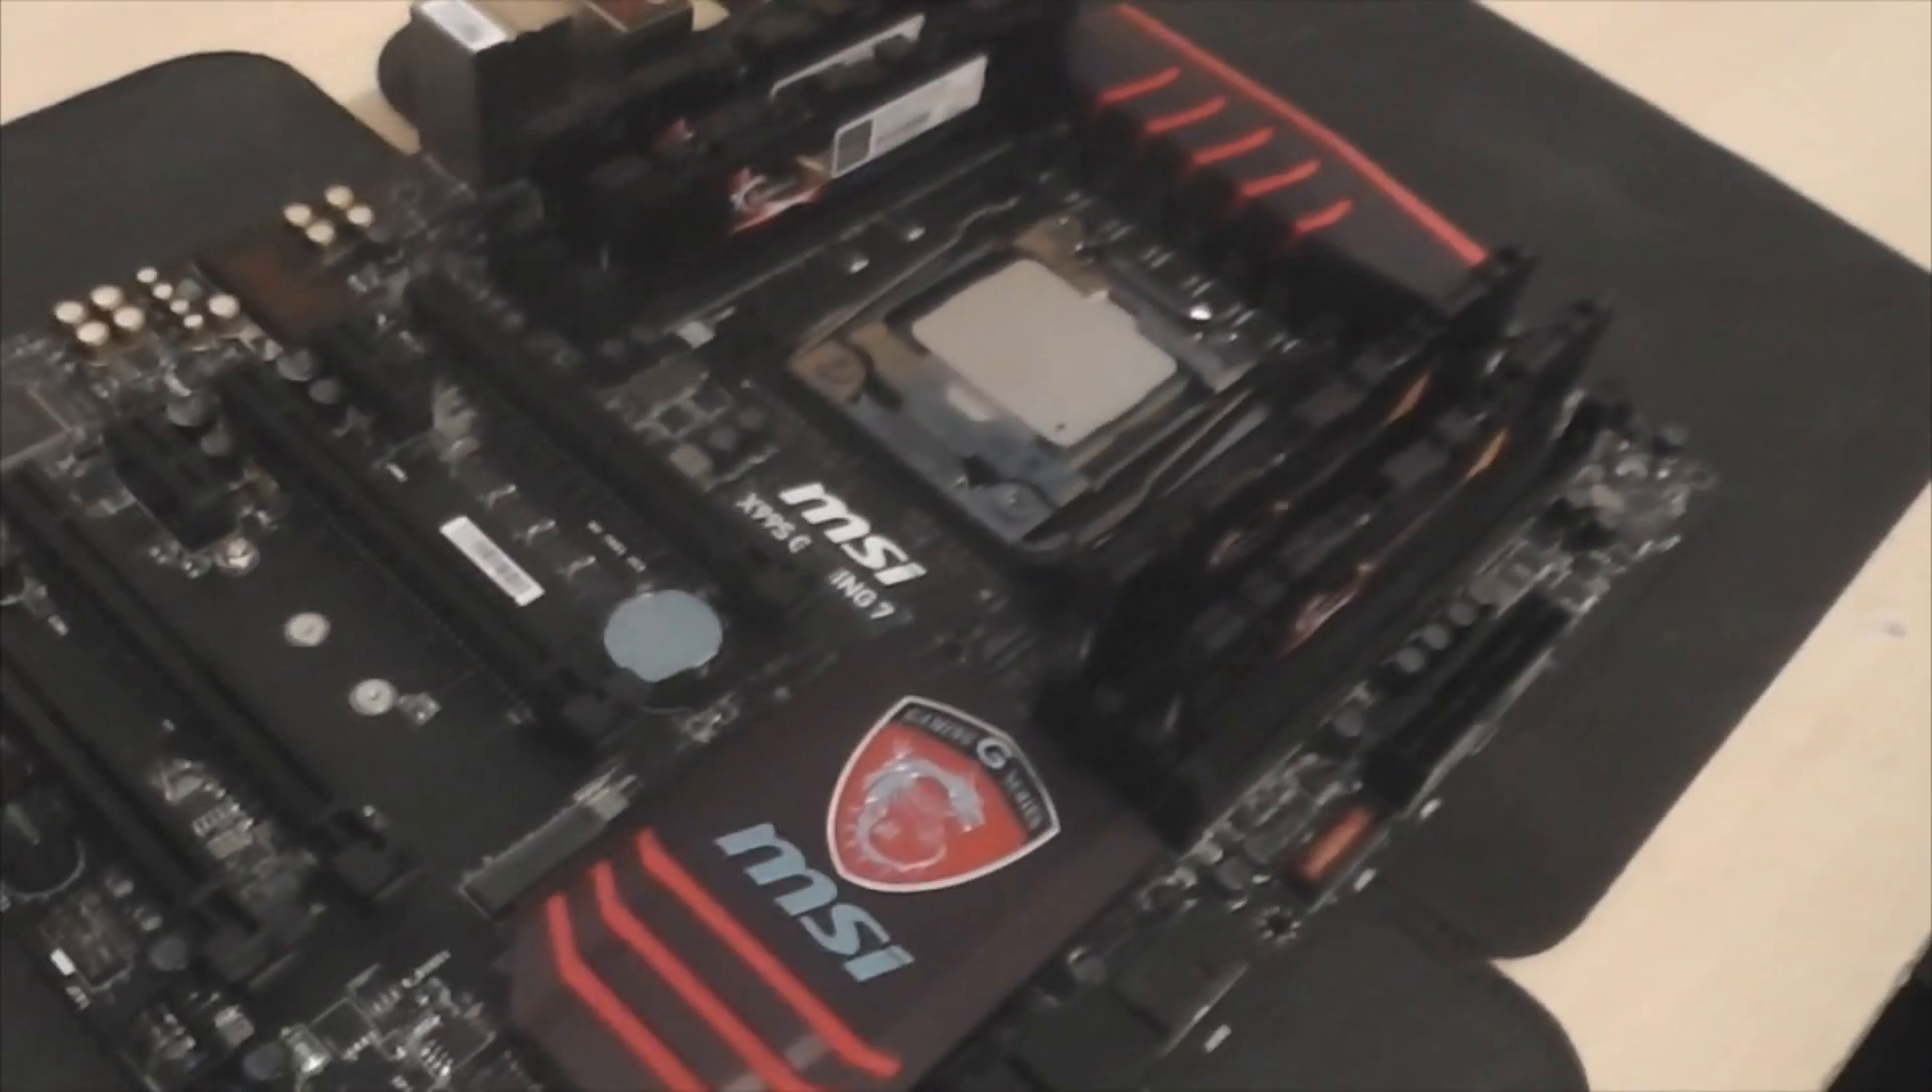So, yeah, you've got your RAM and your processor installed.